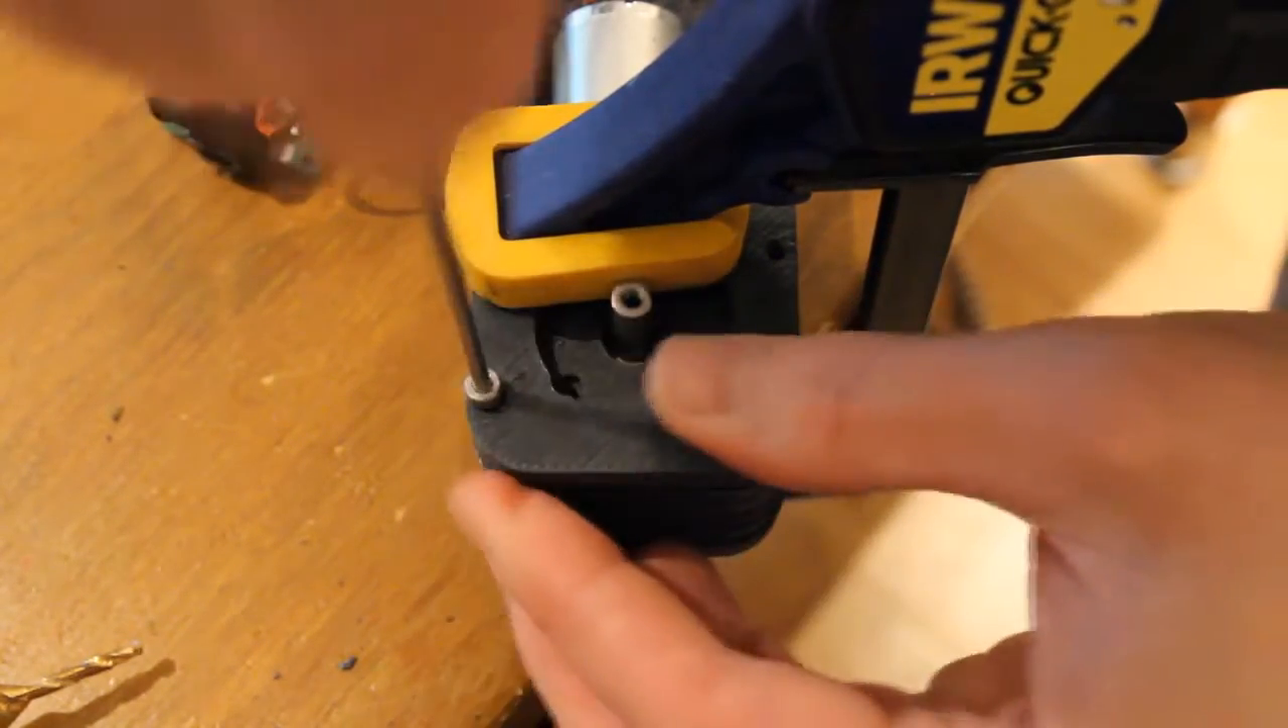I've used a clamp just to hold that in place while I'm threading those screws.